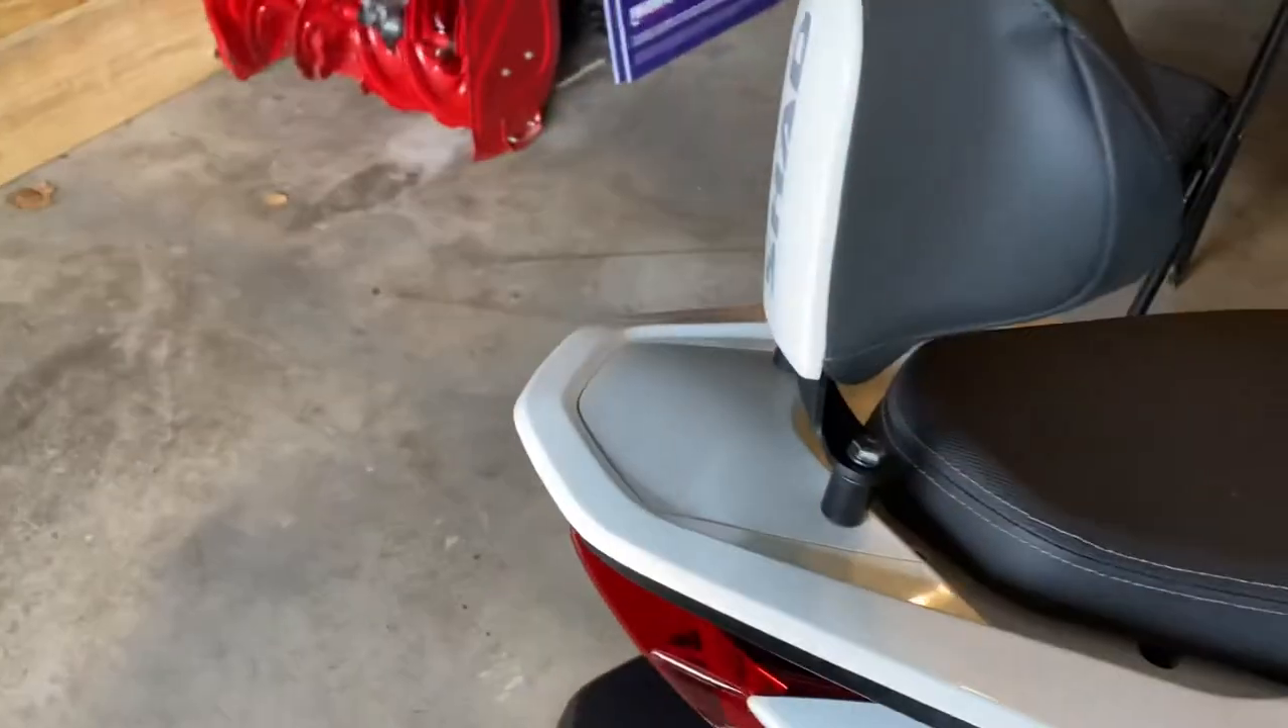Here it is the final product the backrest is on the Honda PCX 150.